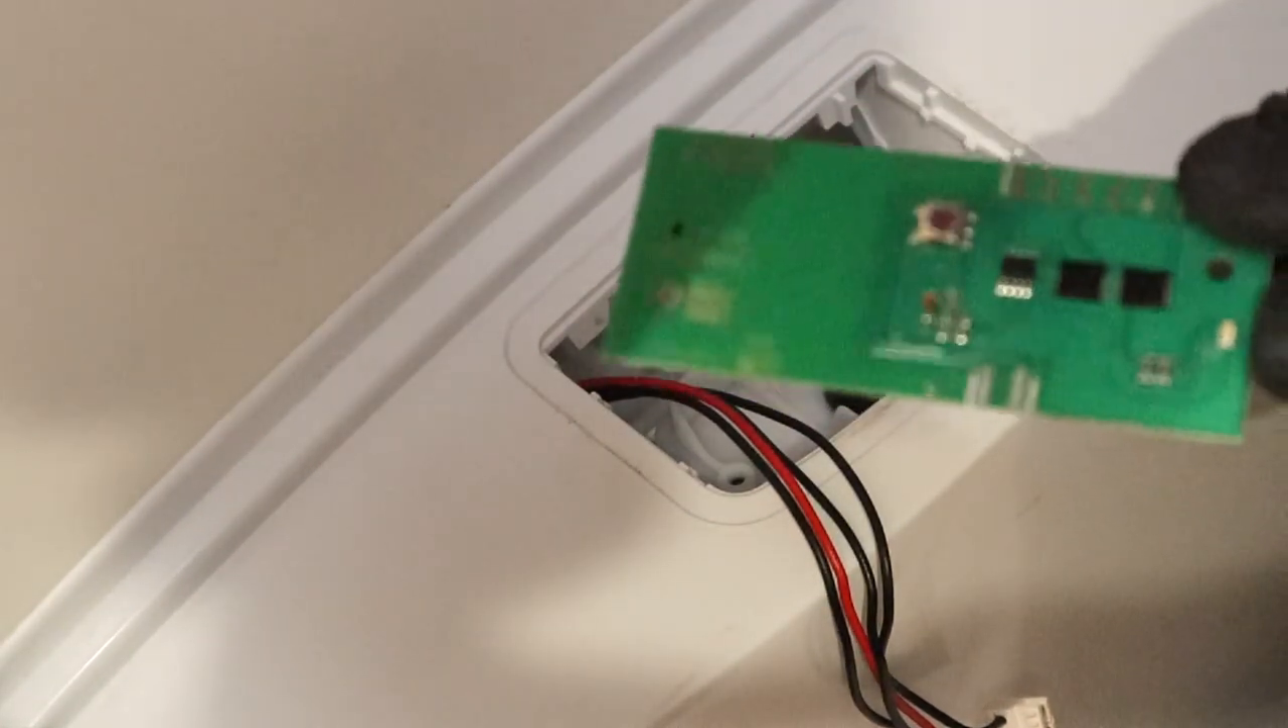Right, I've taken the circuit board off of the lid which it was all clipped into and that just literally unclips and now it's time to connect everything up.